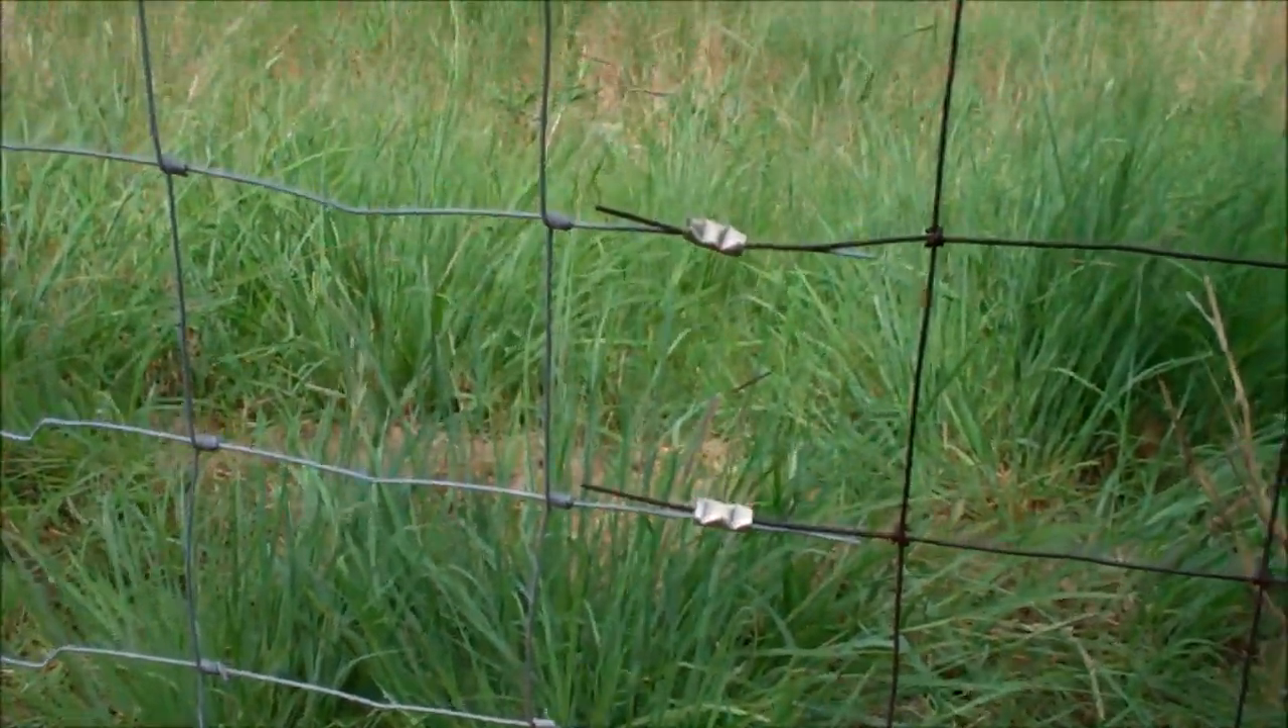You can see all my splices down here that I've done on the fence, on the woven wire fence.